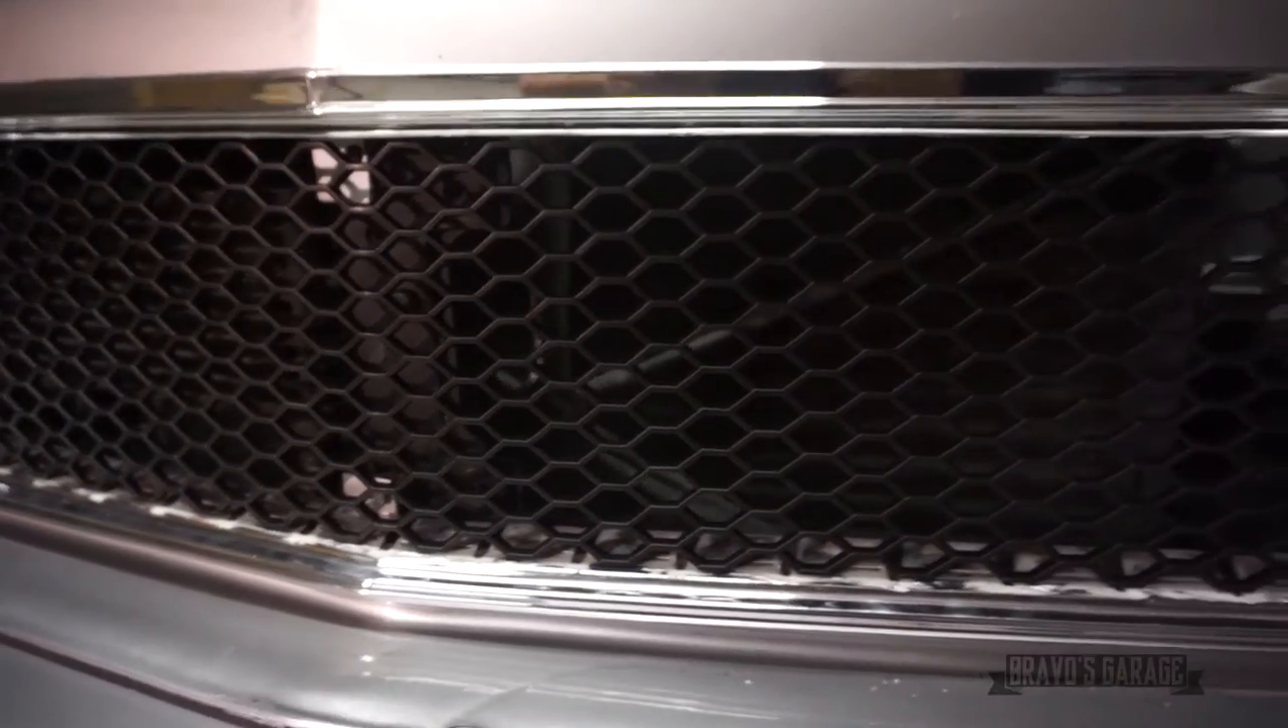I got the mesh trim all trimmed up, fitting inside the grill trim.